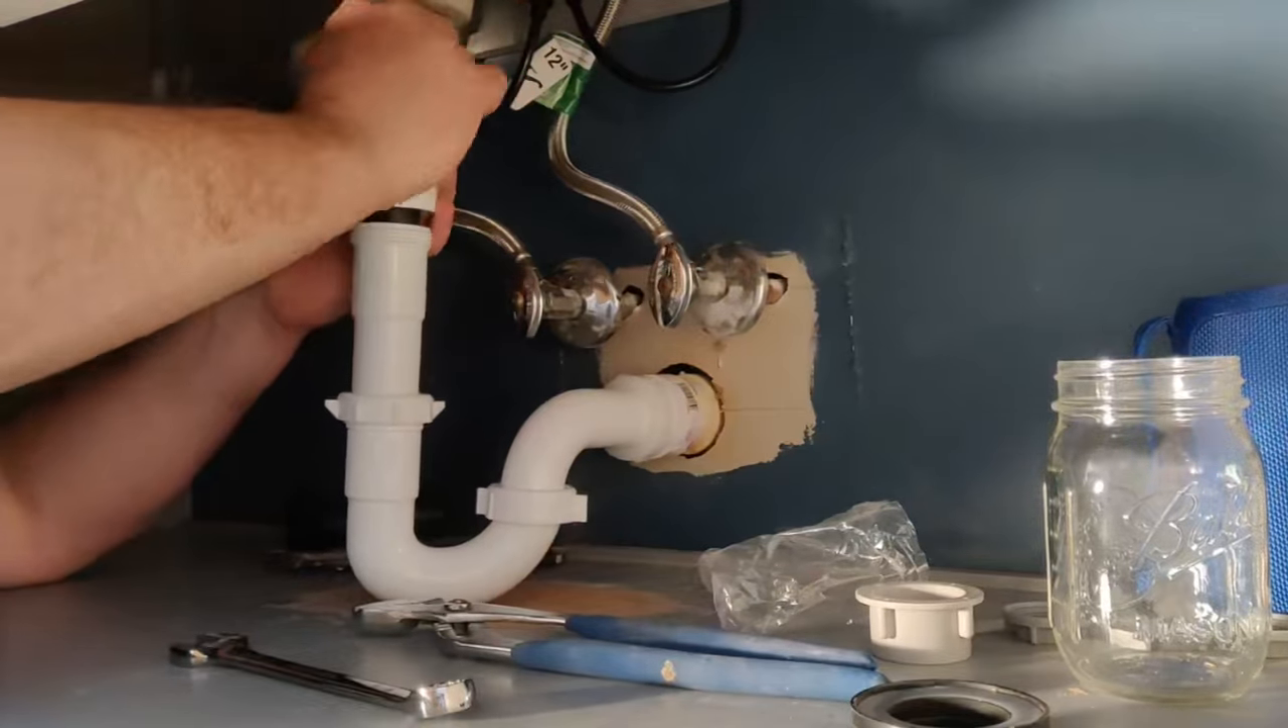As you see I already have the p-trap installed.